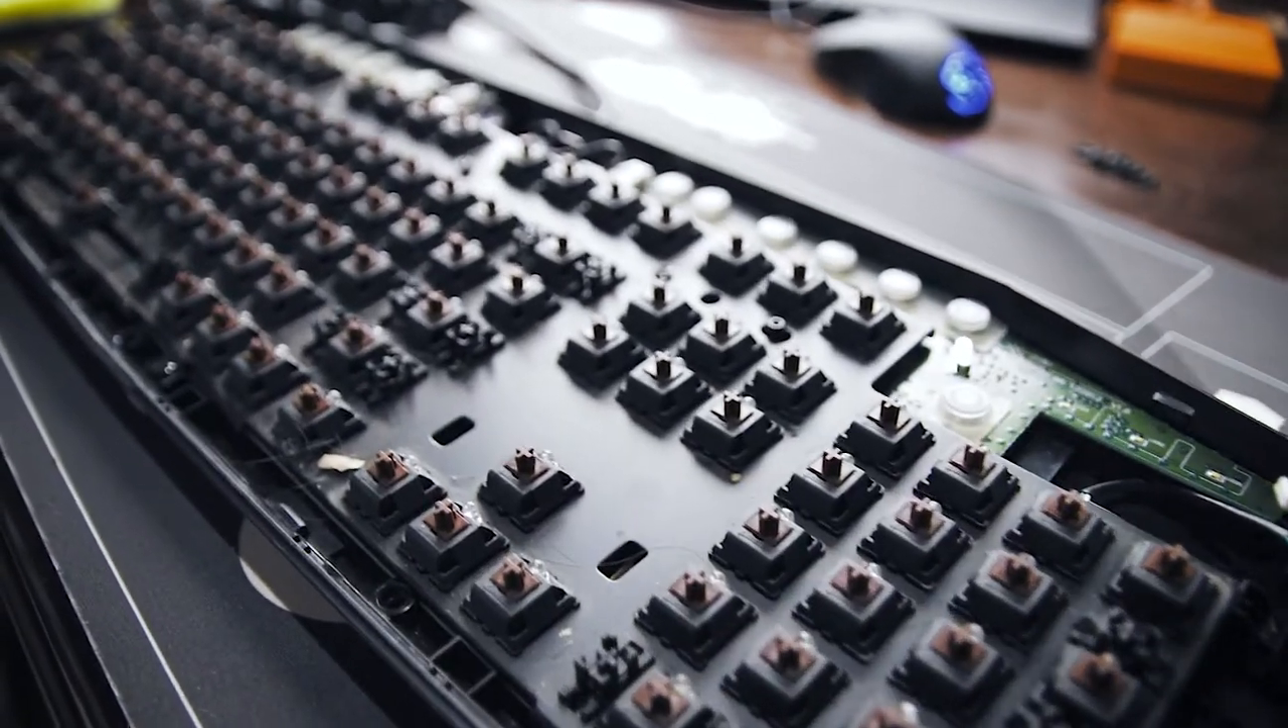Okay, so that is all of the keys off there, or the keycaps I should say.